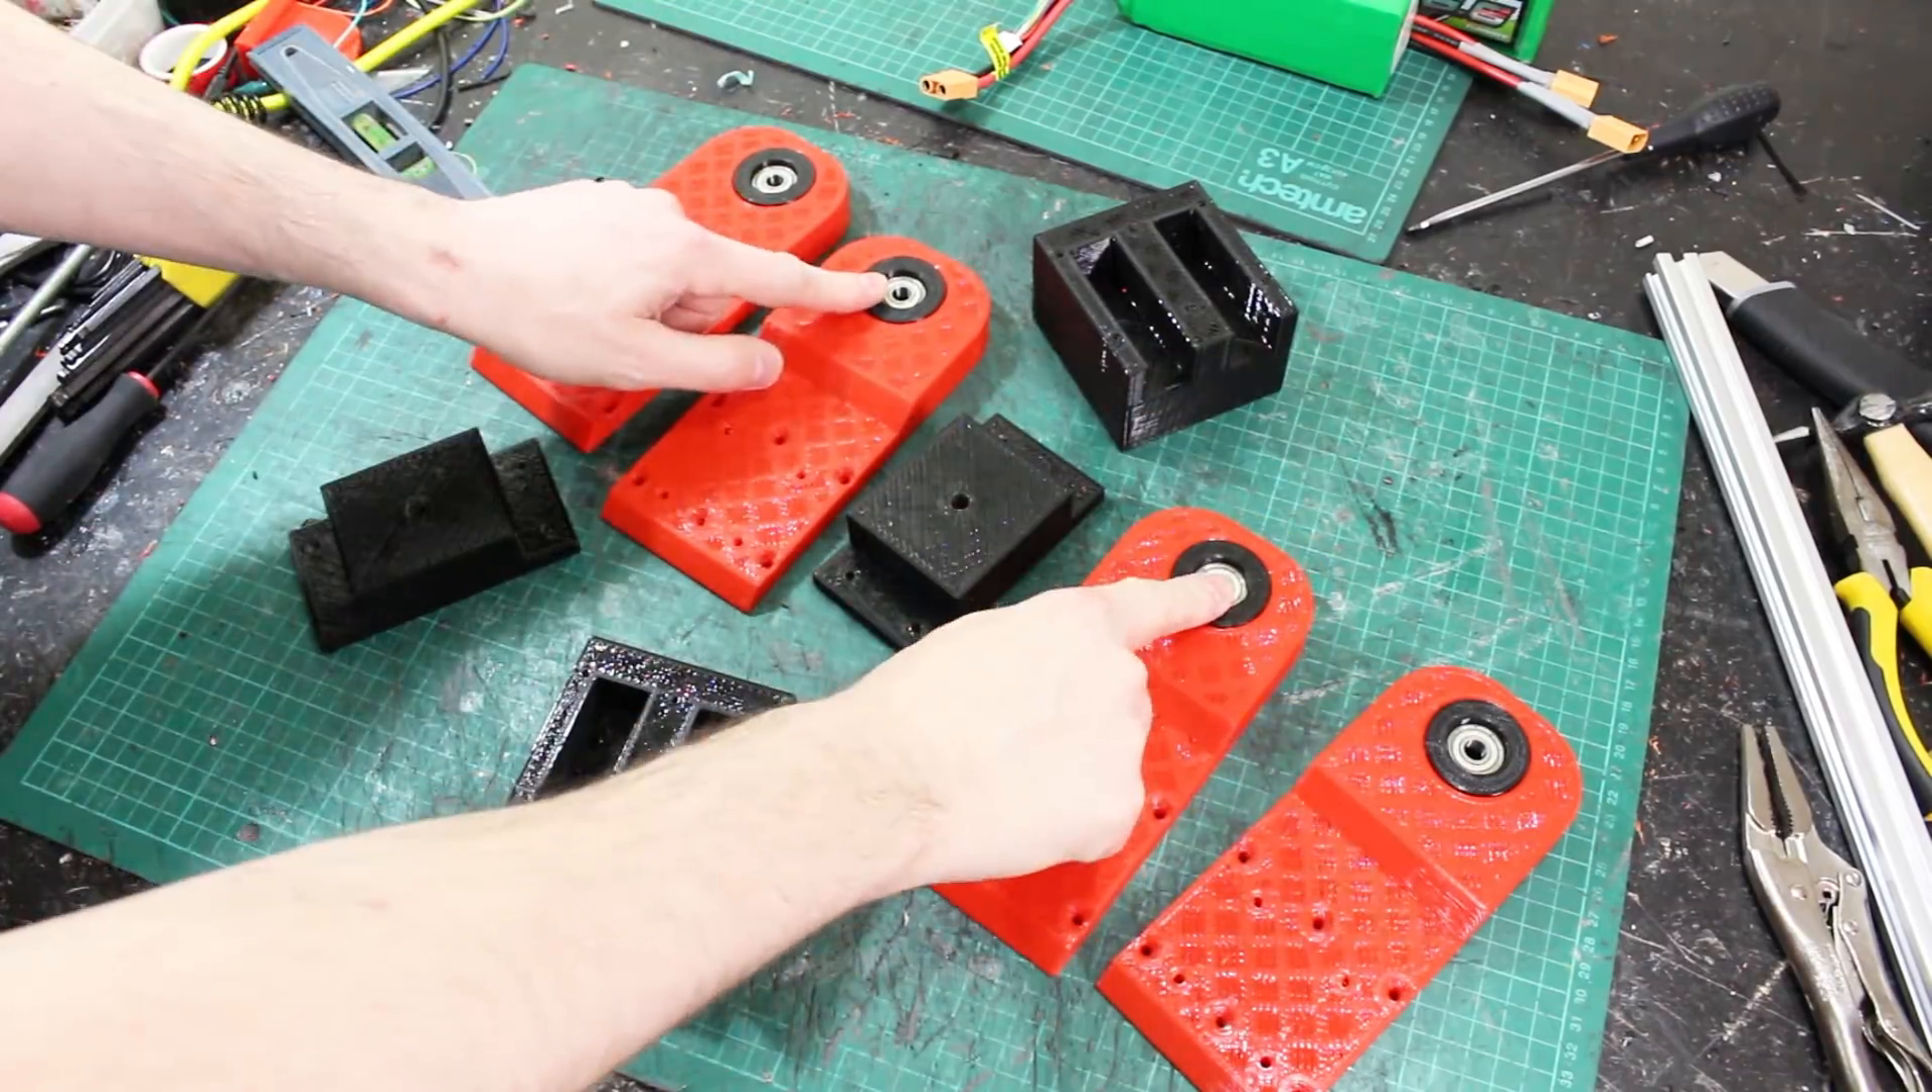I've already inserted my bearings in those bearing inserts and we've got the pieces there for the right and left arm.